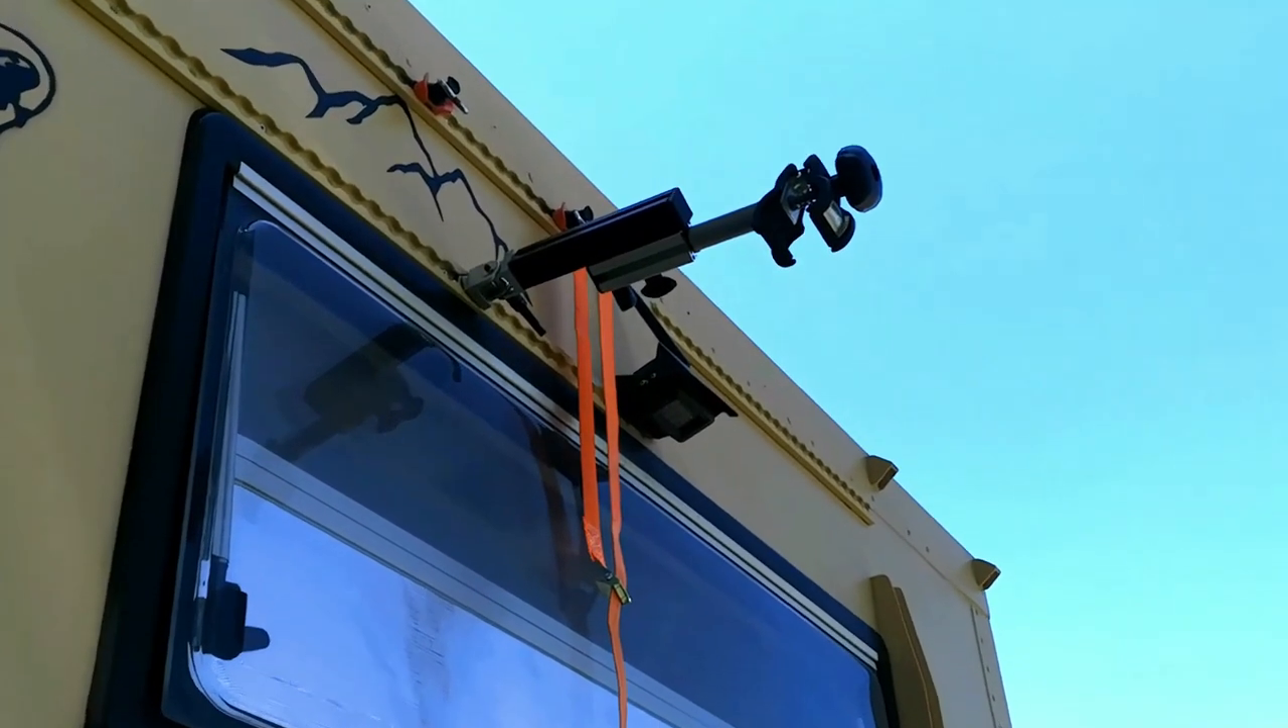Montiert sieht der Halter nun so aus.